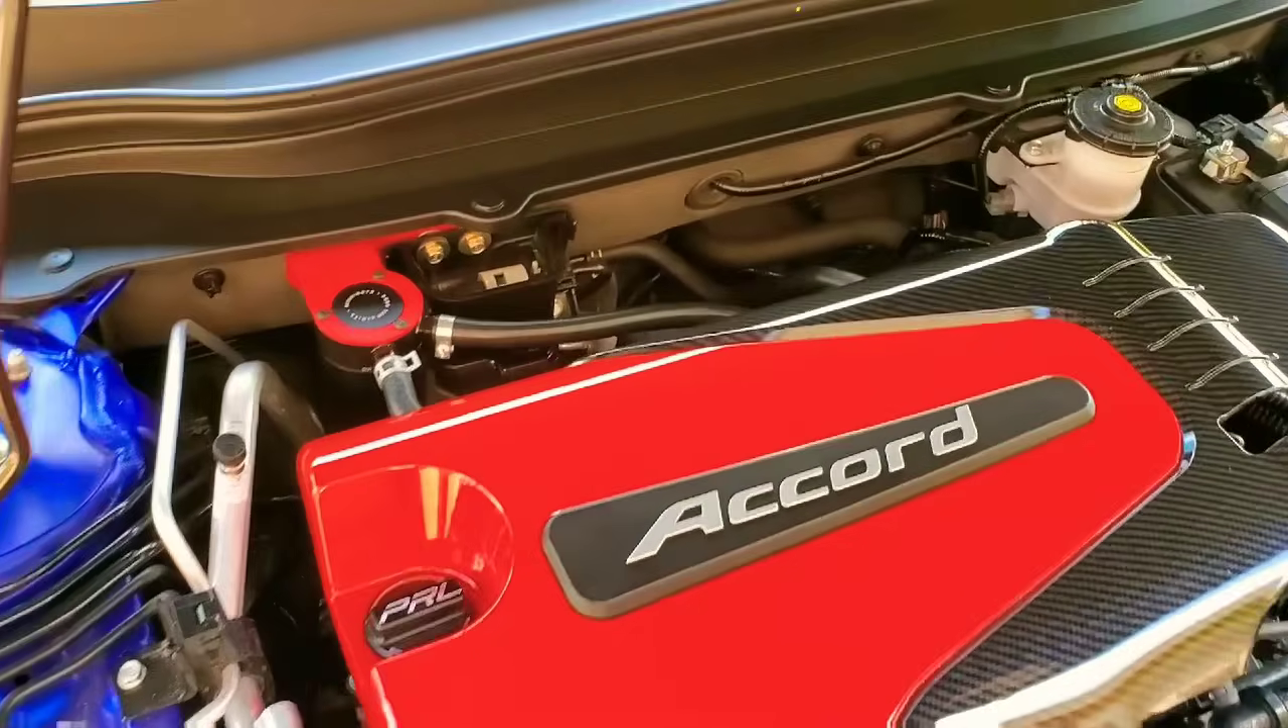This is the final product with the engine cover on the oil cap on everything nice and bolted down.